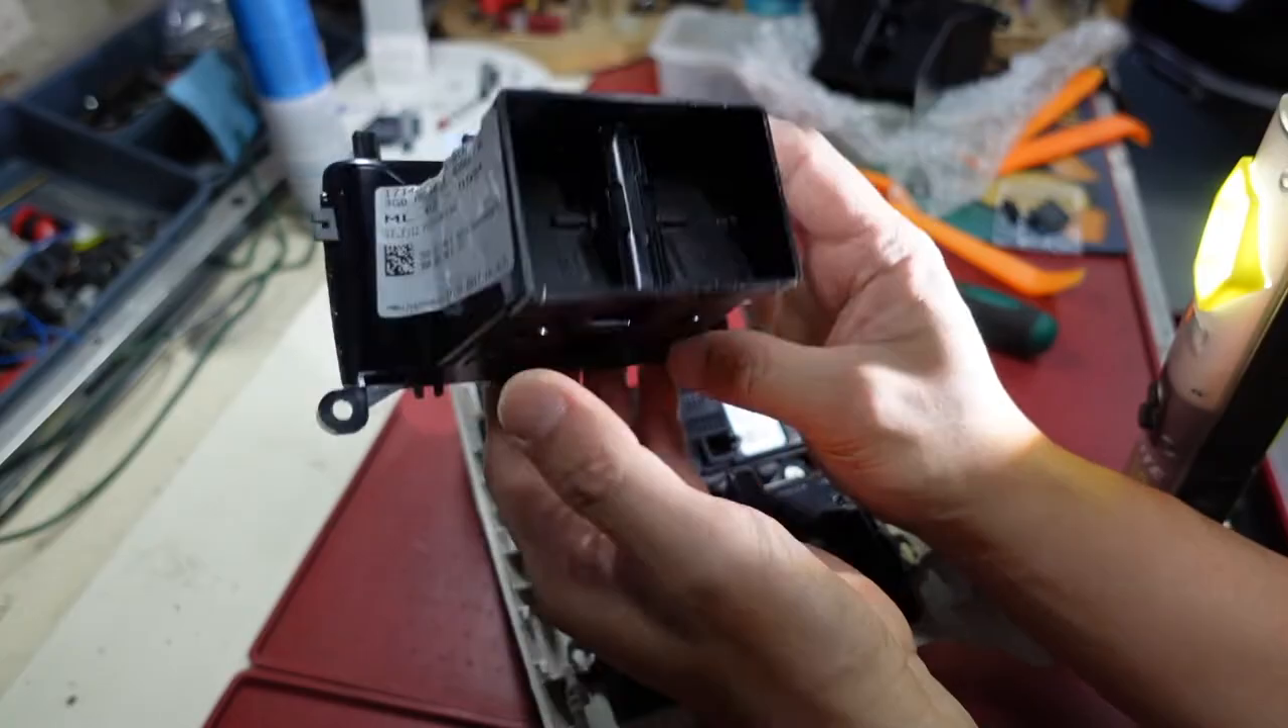So you've got the vent out.